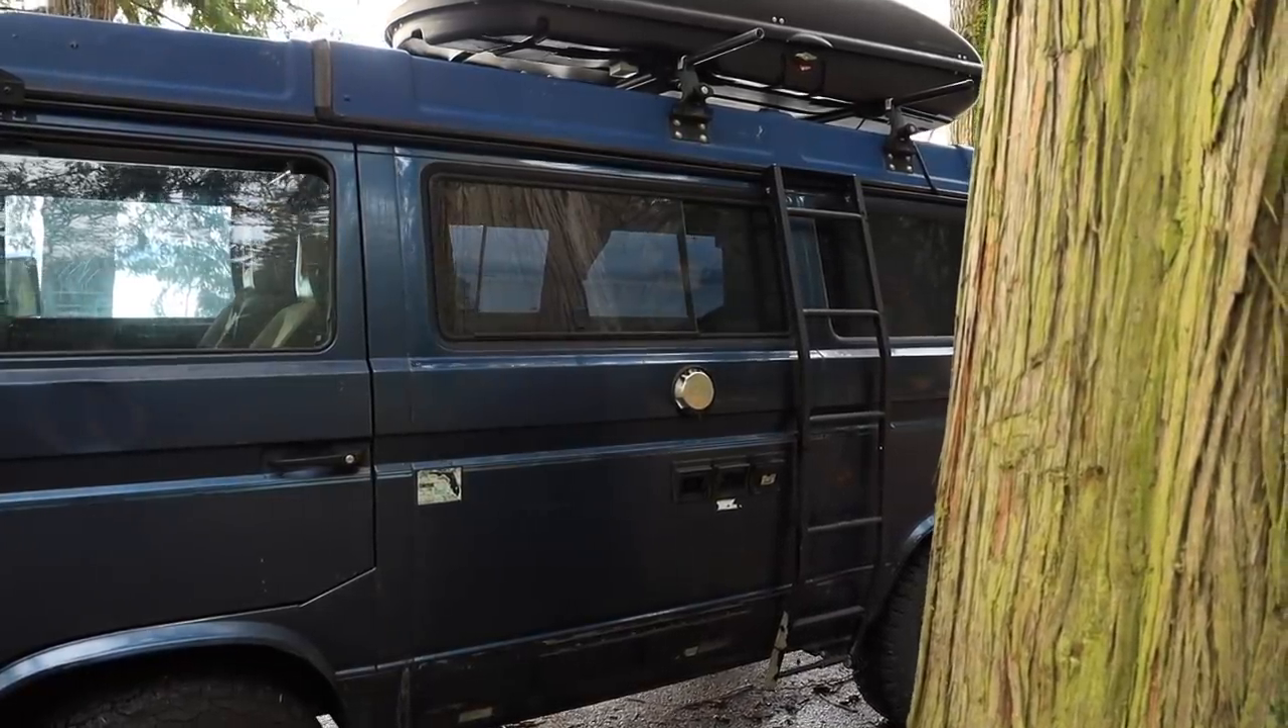I've installed this ladder rack by rocky mountain westy and it fits nicely right here on the van again it stores away compact up against the van.